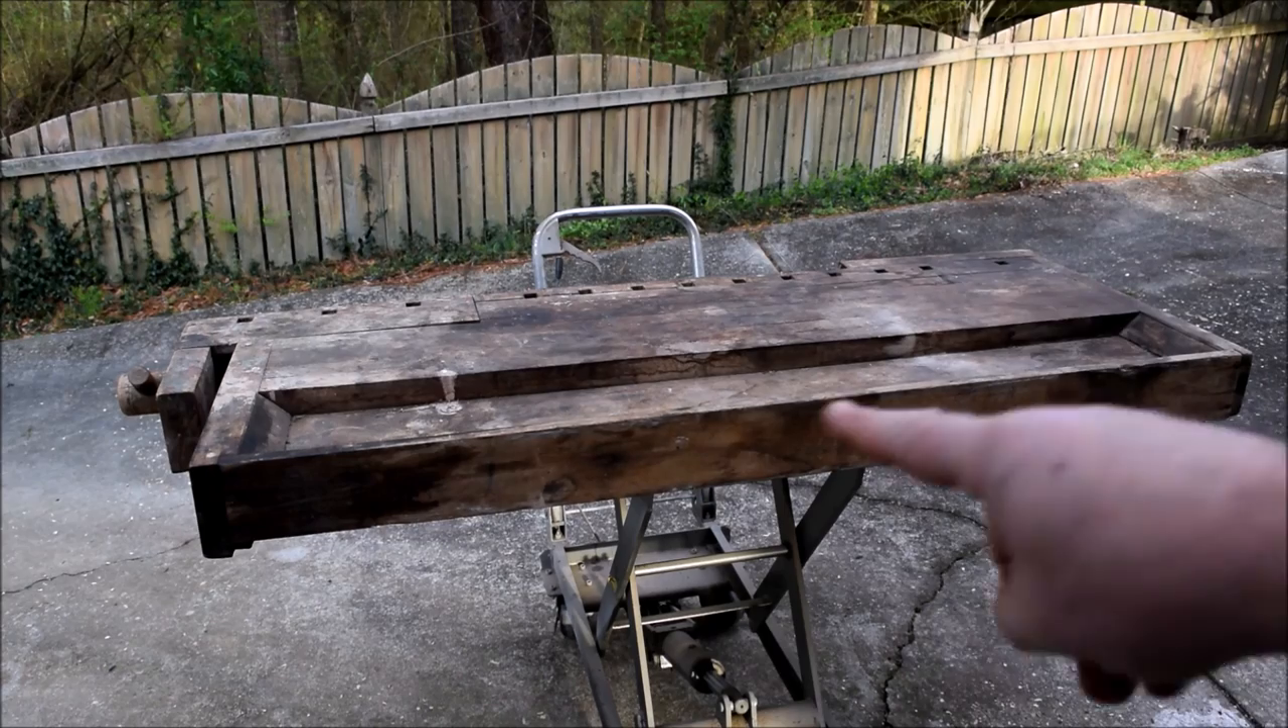Okay, the table top is set up on the cart.